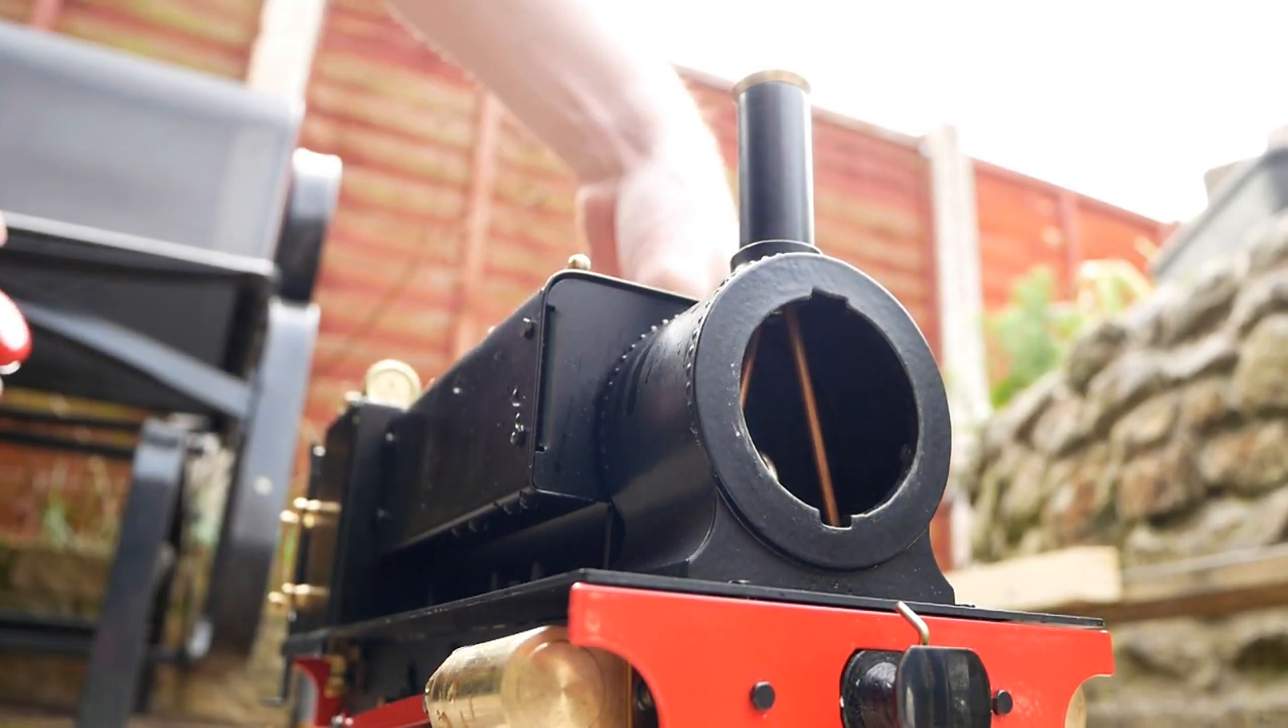So, the smoke box door is out.